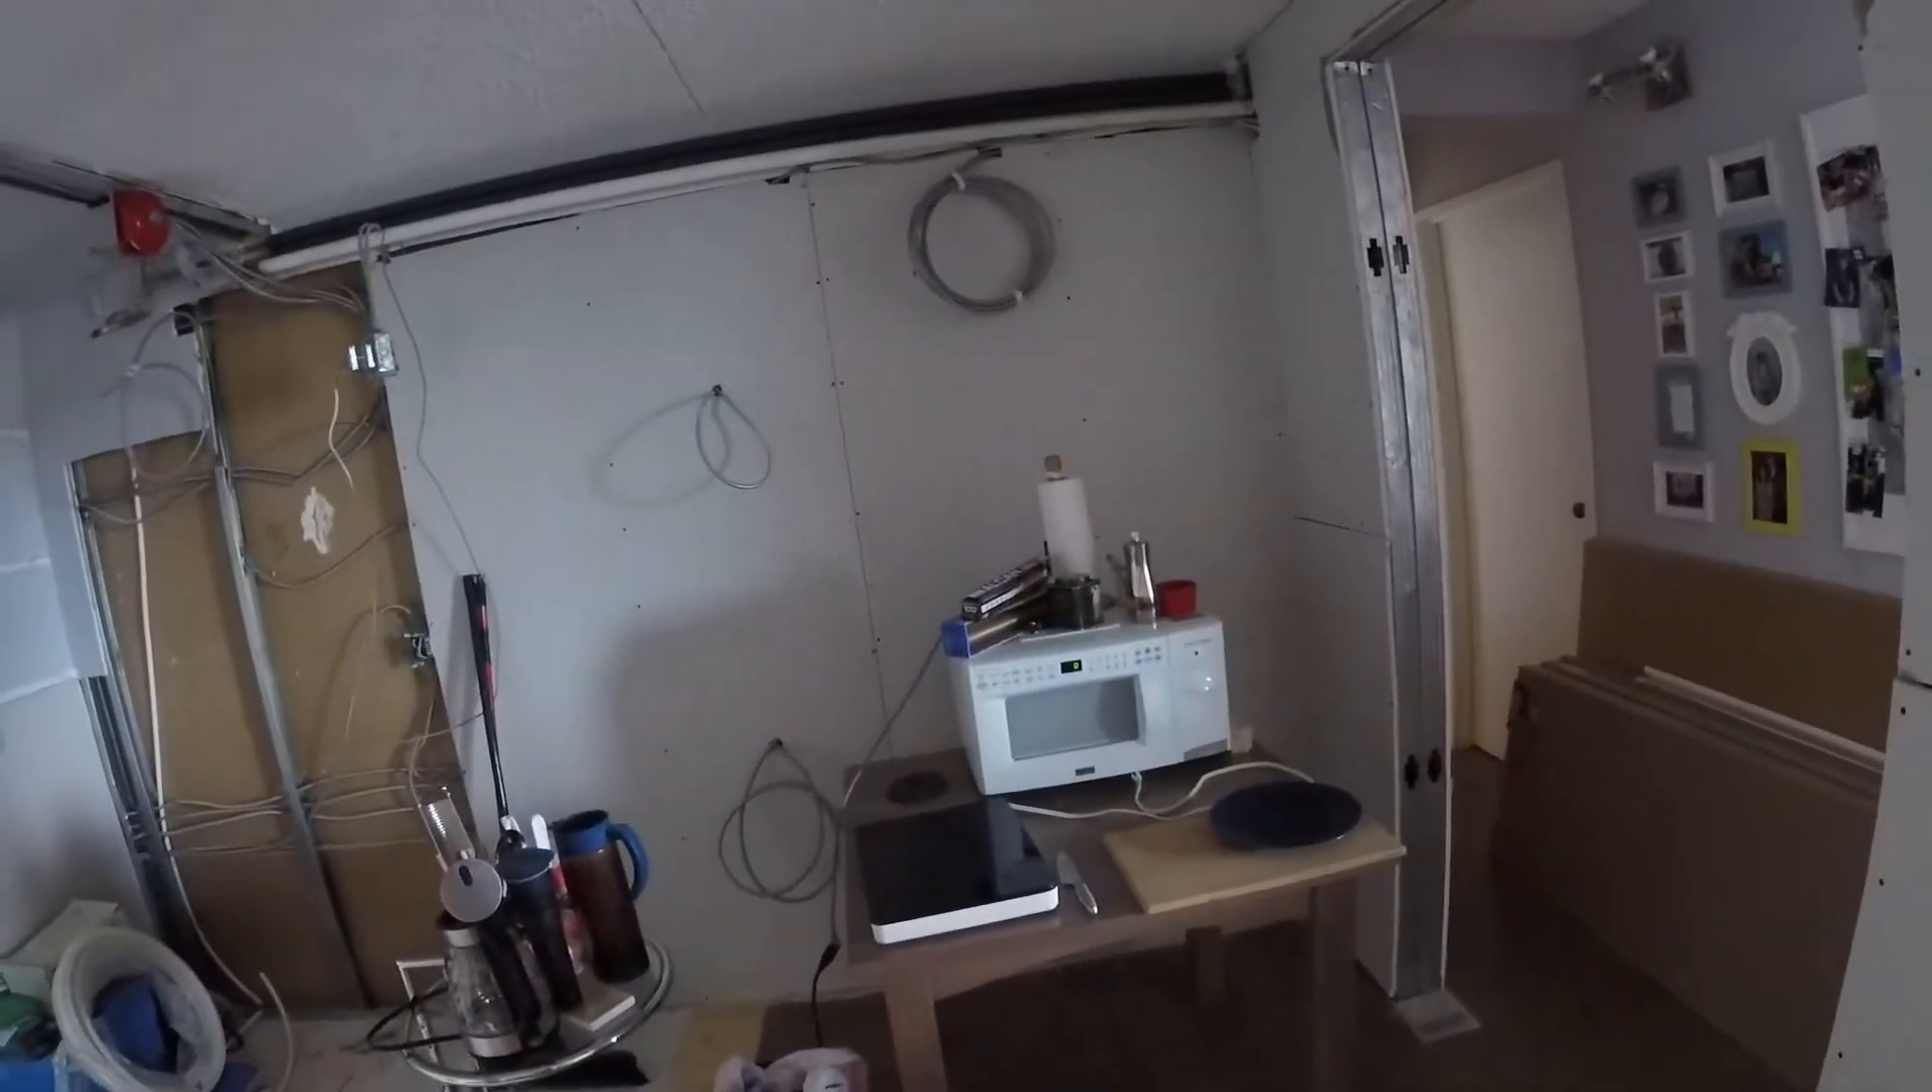And we've already got gyproc back on the walls.